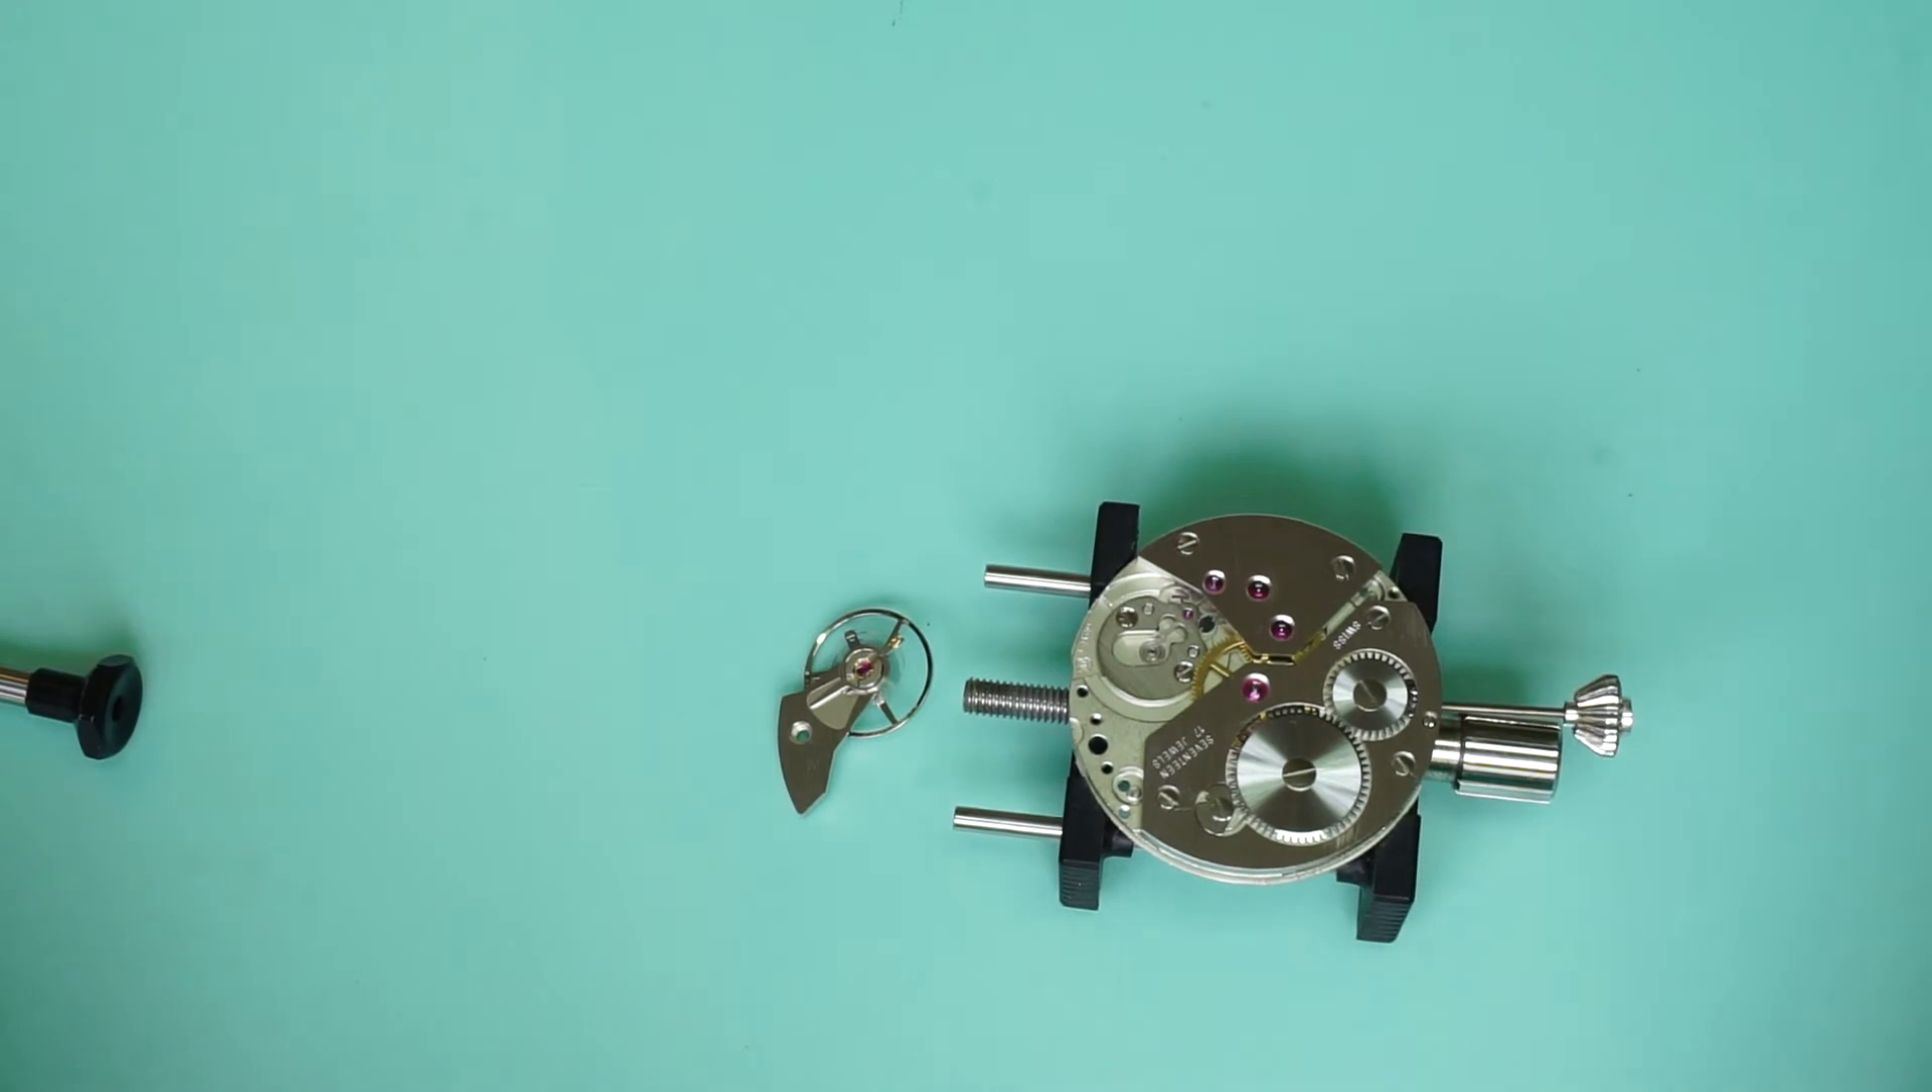And the very last component to be fitted is the balance.